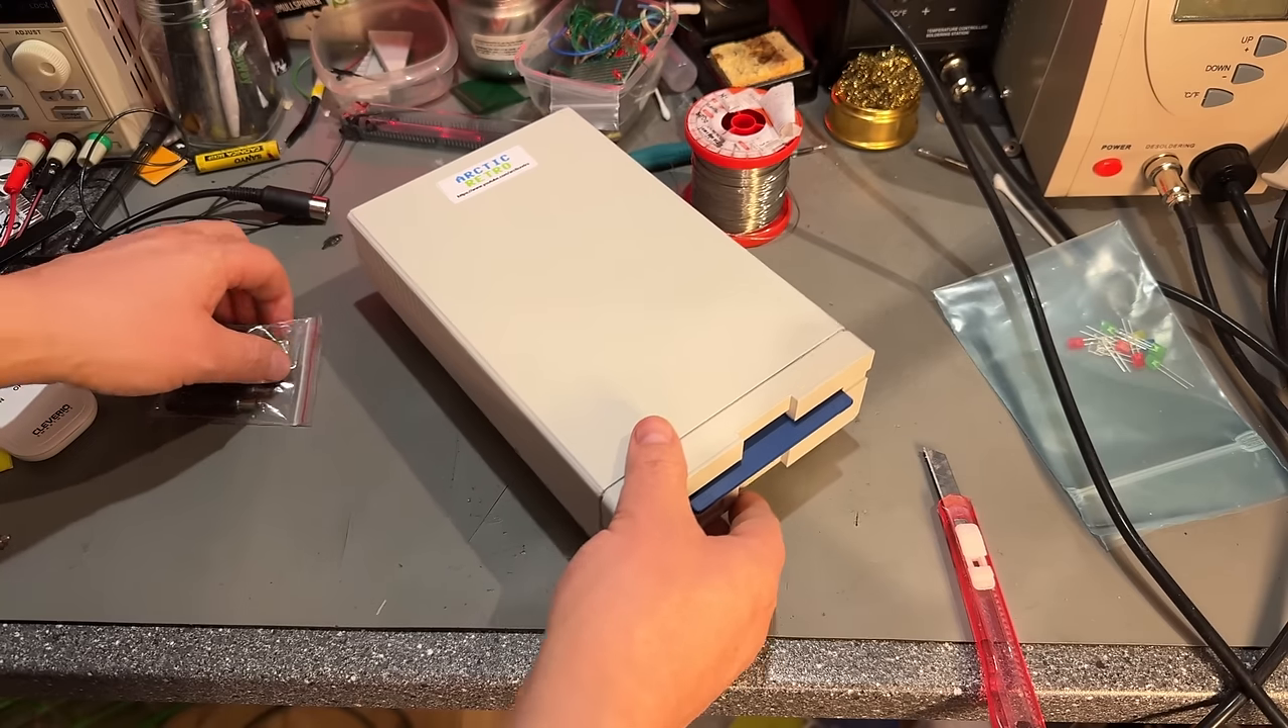I have now assembled the drive again and yeah i think that's going to be it.